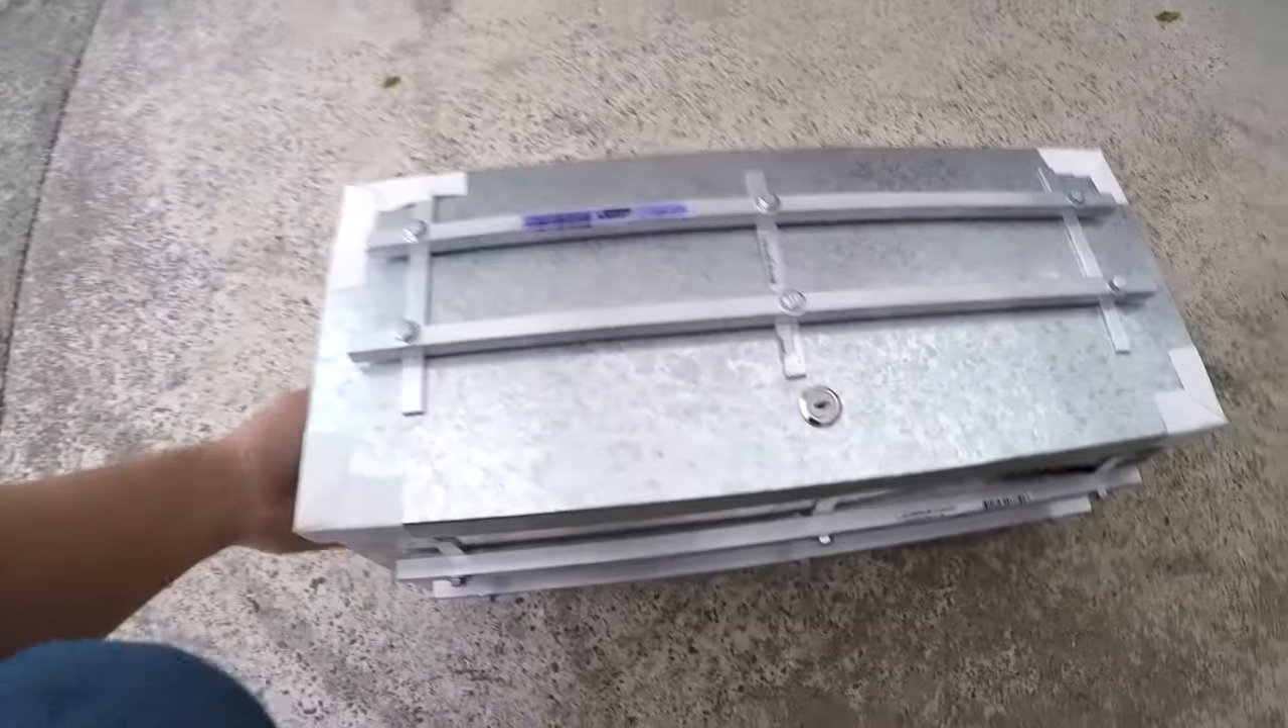I put on some bits of duct tape on the sharp corners.